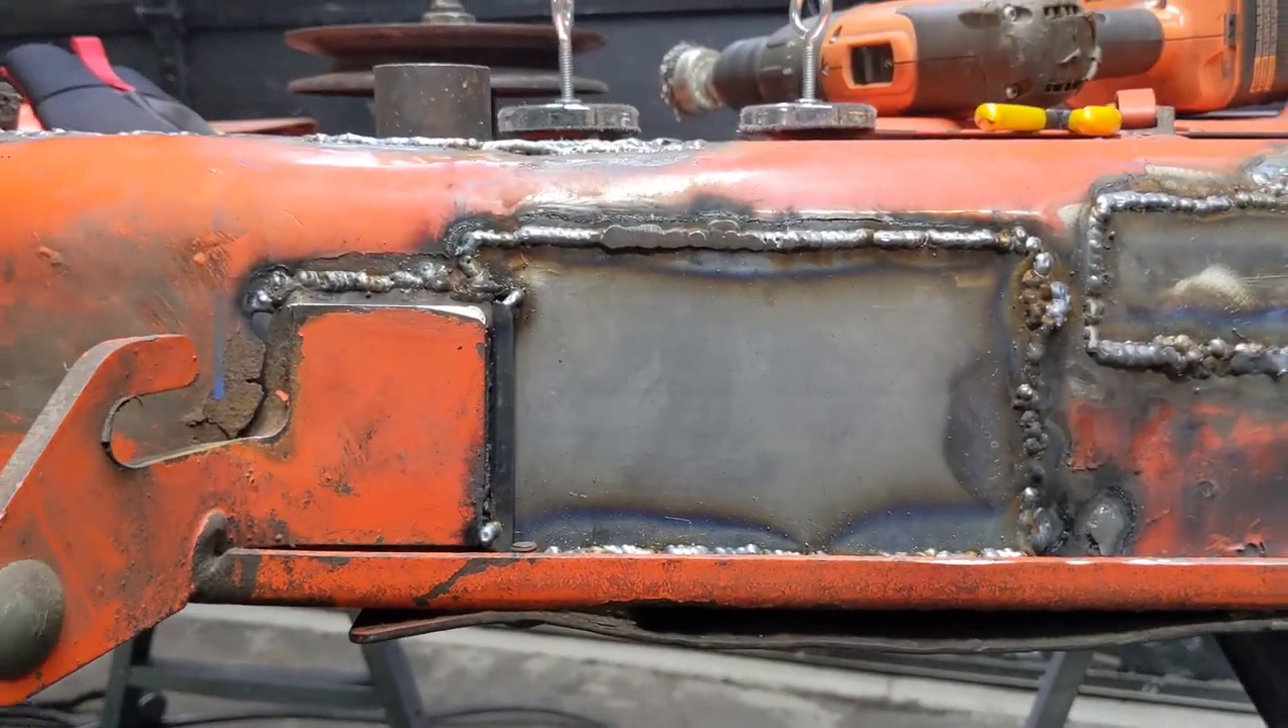All right so the plate is welded in.